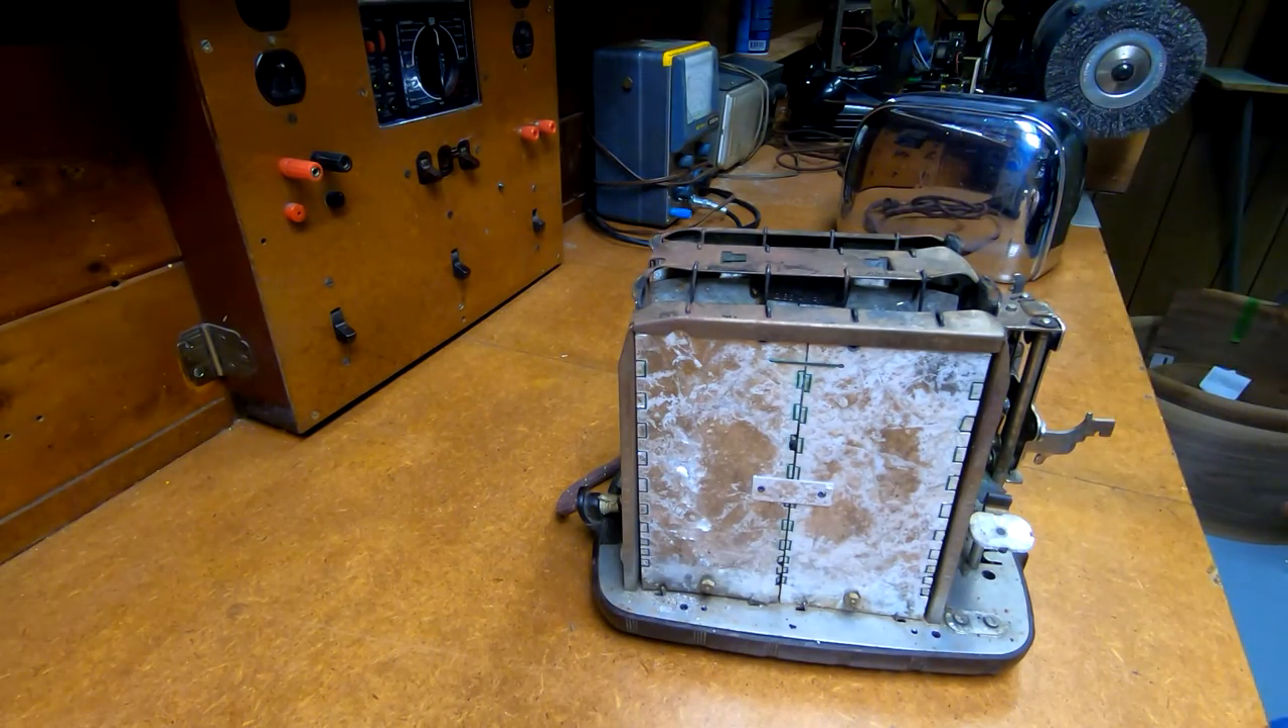So I got the housing off.